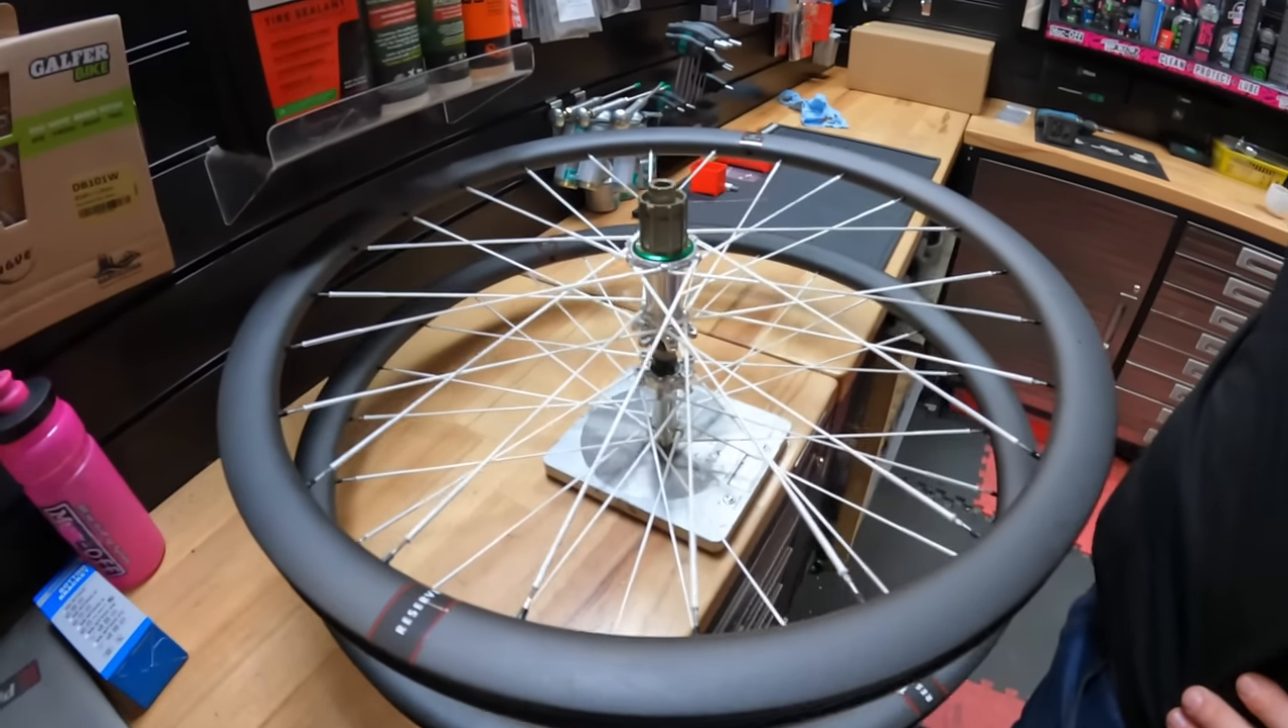We haven't got cassette rotors on here or anything yet or tires or anything.